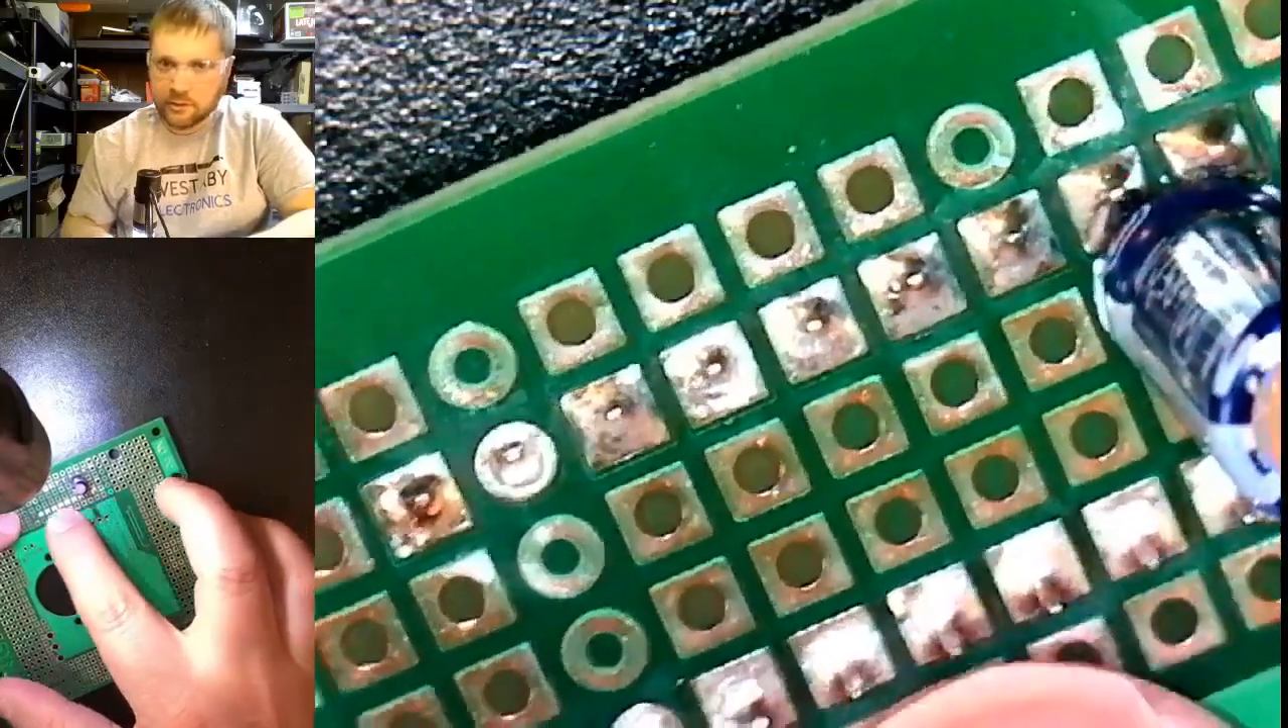You can actually see a lot better the individual pins that are now soldered.